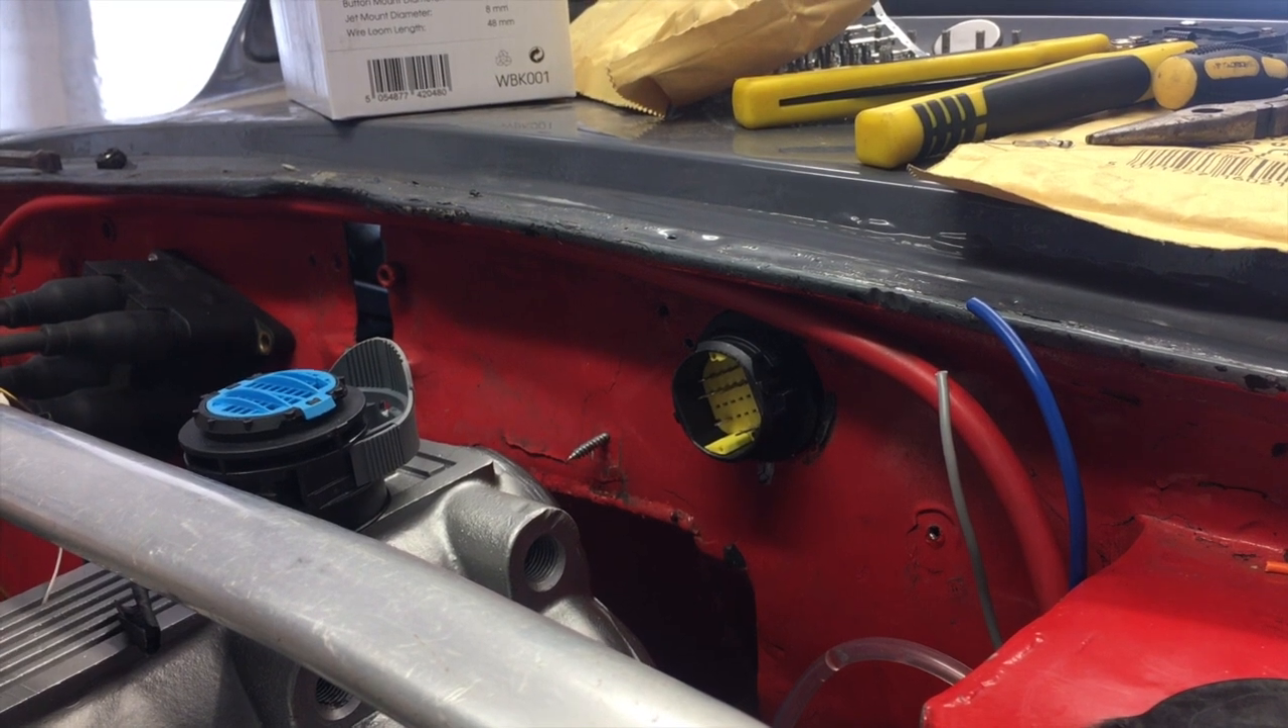That is the first bulkhead connector done. One more of those to do, and then just the two plugs.